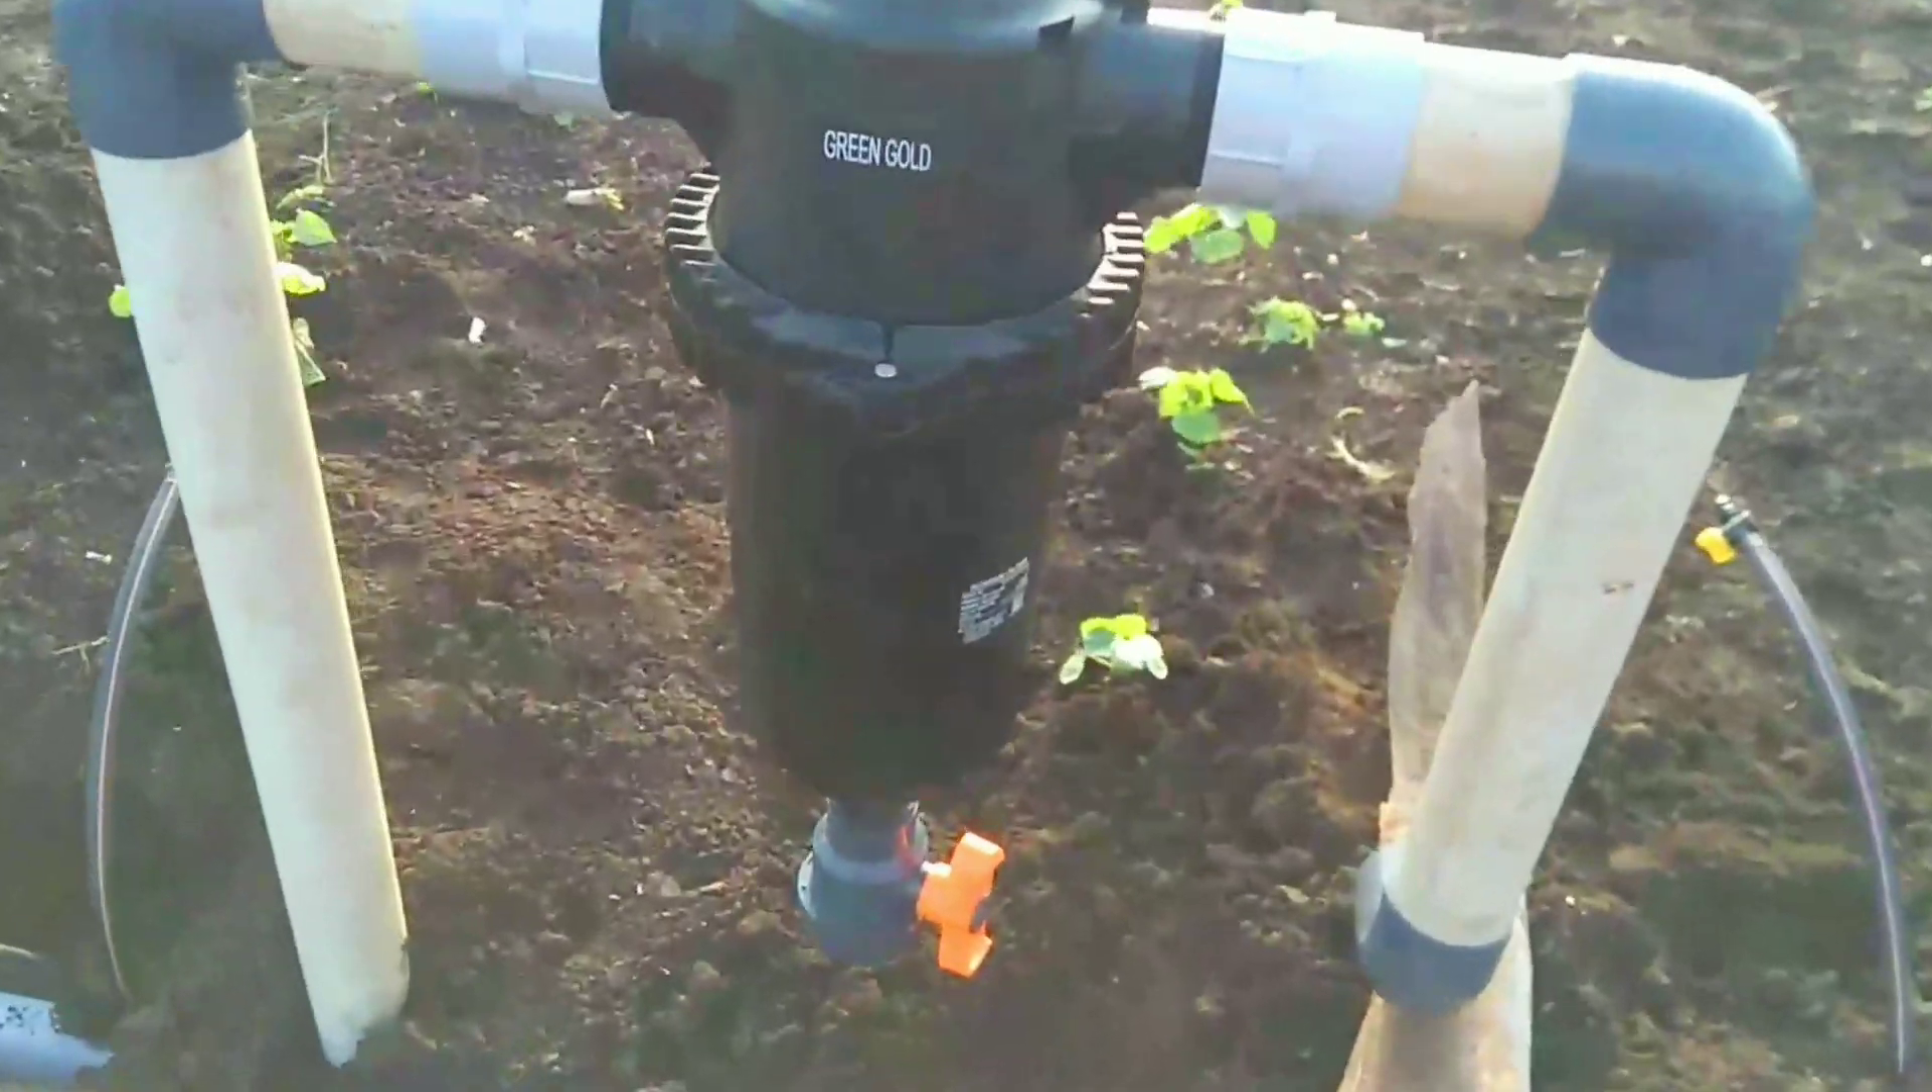यह देखो यह फिल्टर हमने इसी तरह फिट किया है।